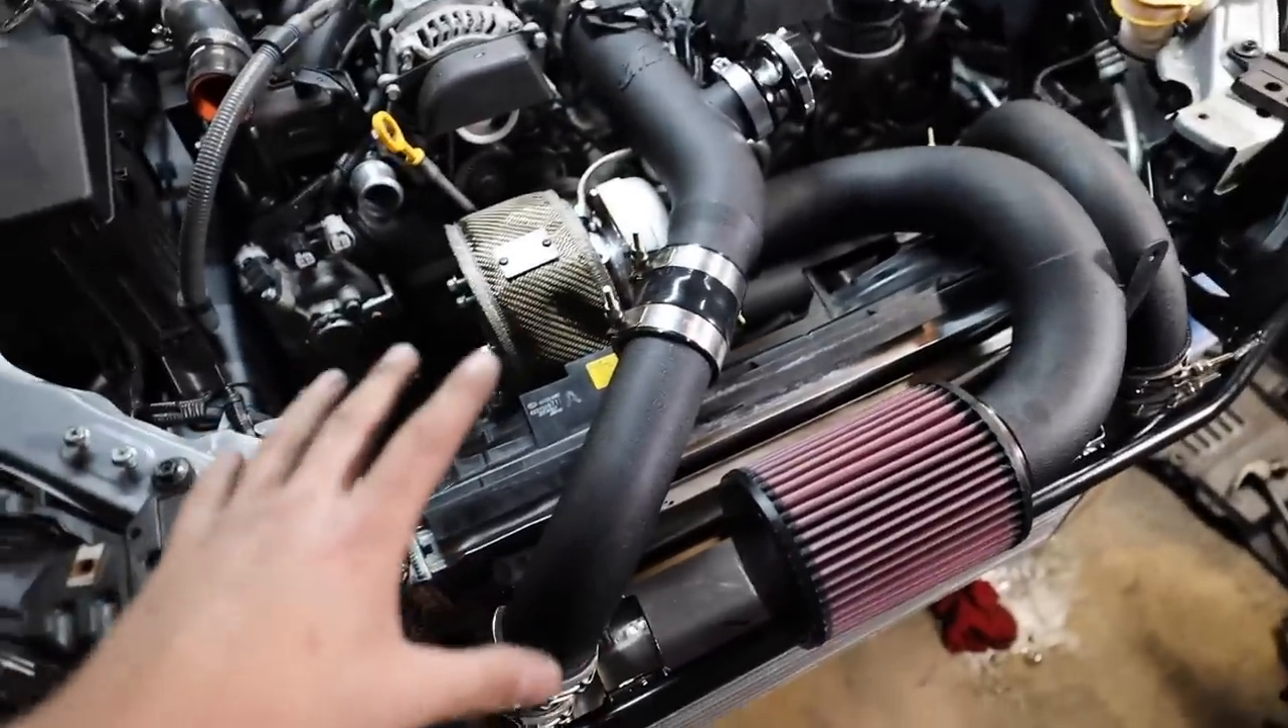We just have, like, the bare bones of the turbo kit here and on the car.